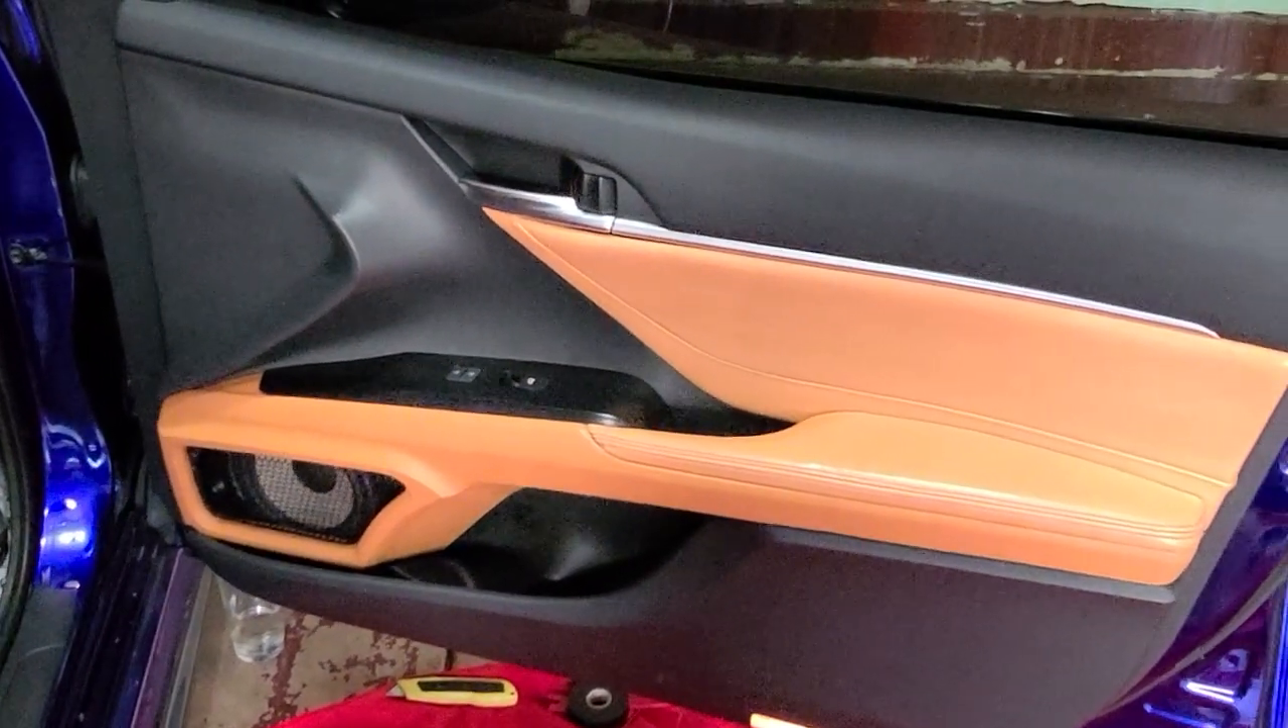Okay guys so the panel is back on.